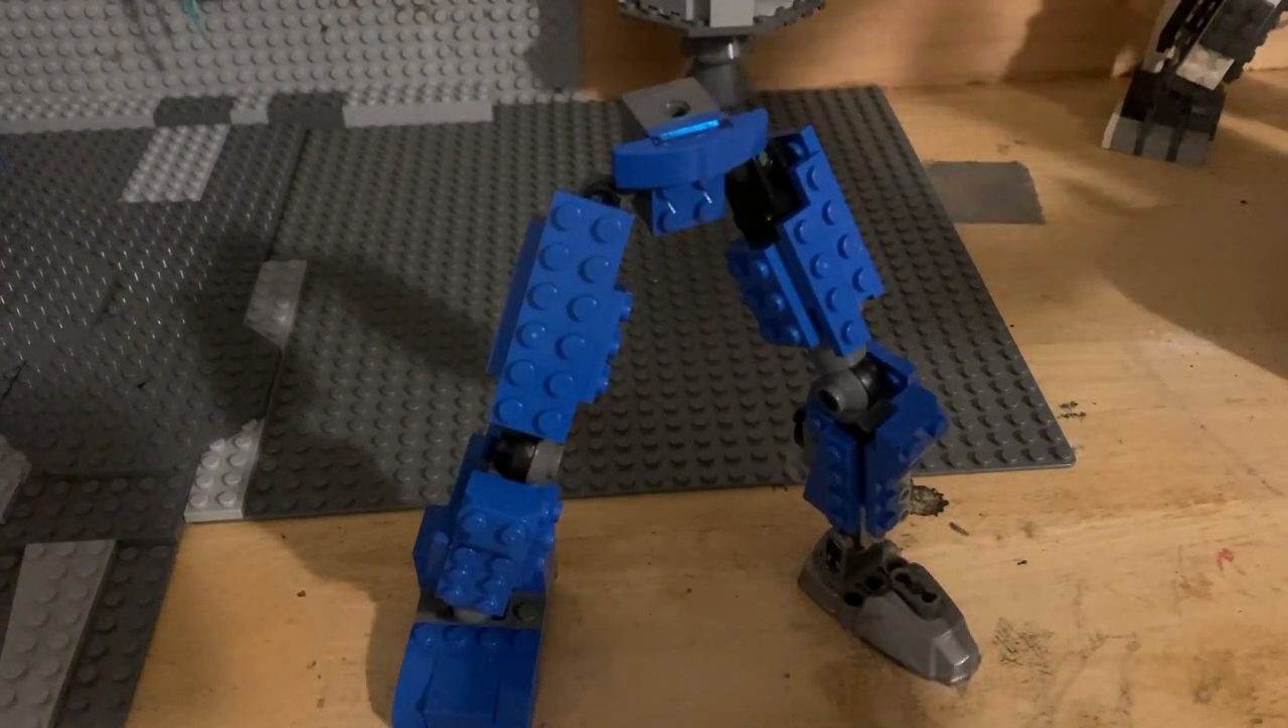So yeah that's Bonnie's legs fully completed.